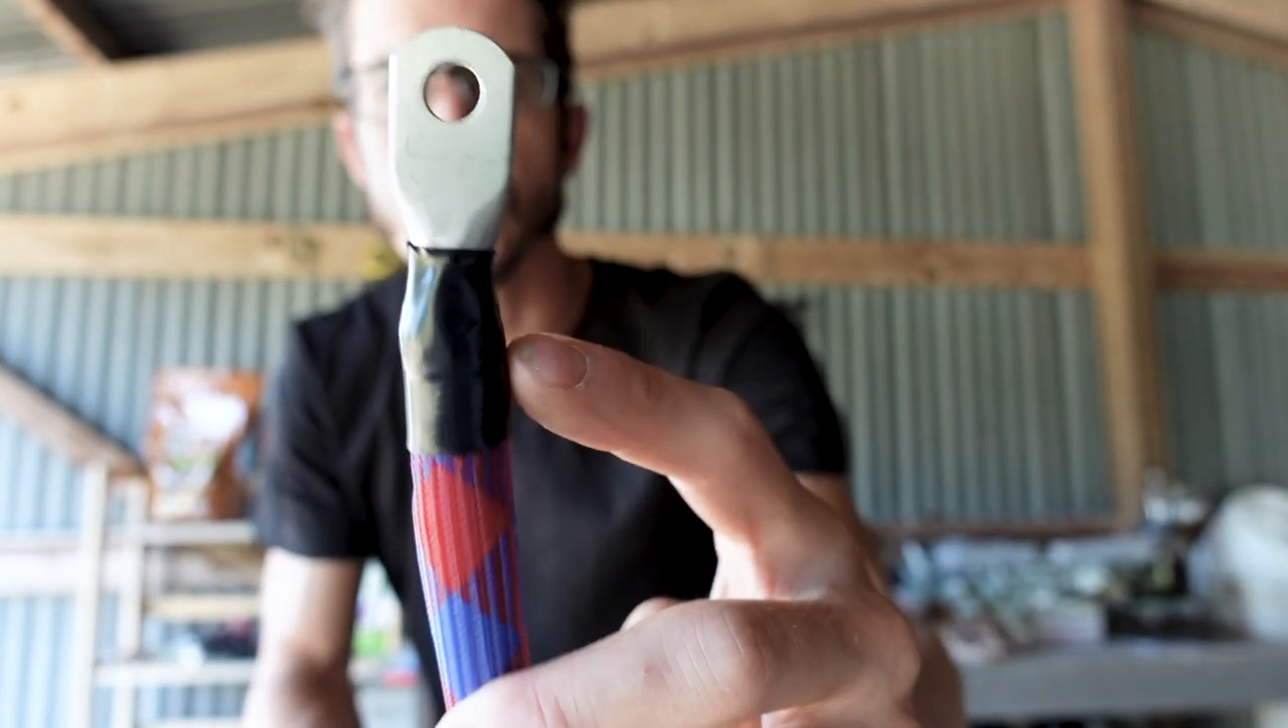Now you can see the ring terminal the heat shrink and the wire loom it's all good to go.